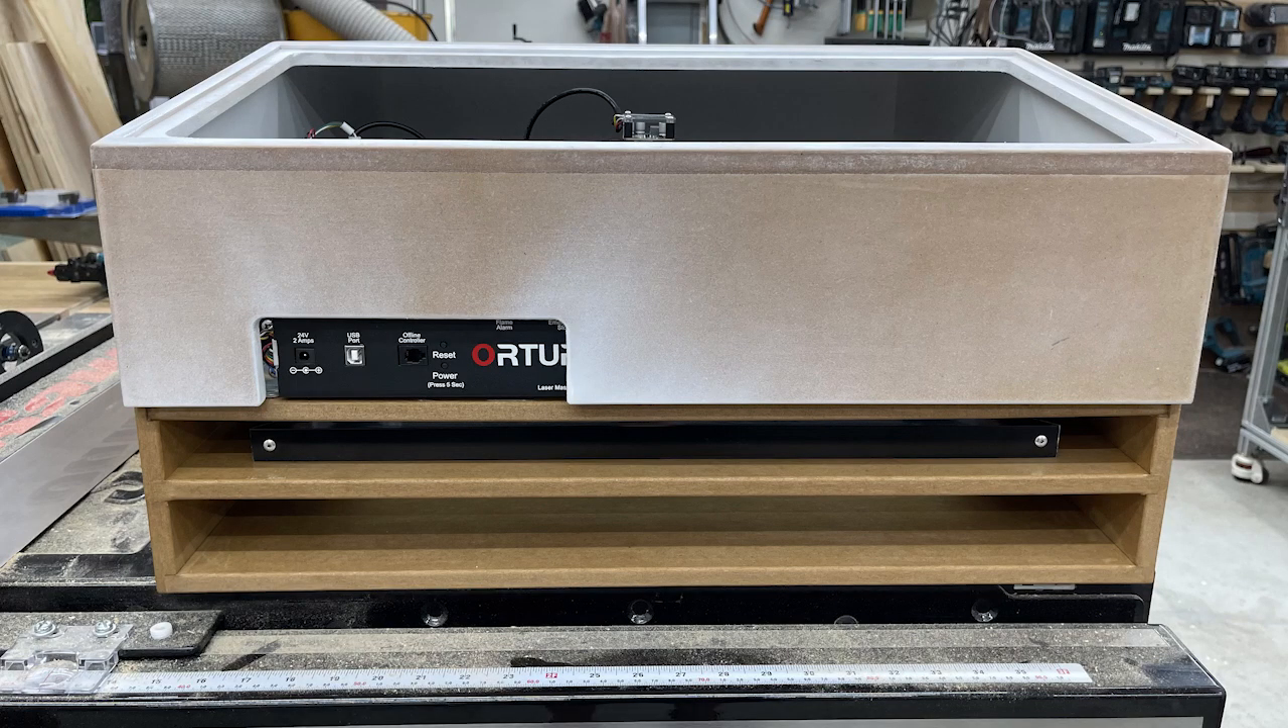The opening for the controller needed to be about a half inch to the right.